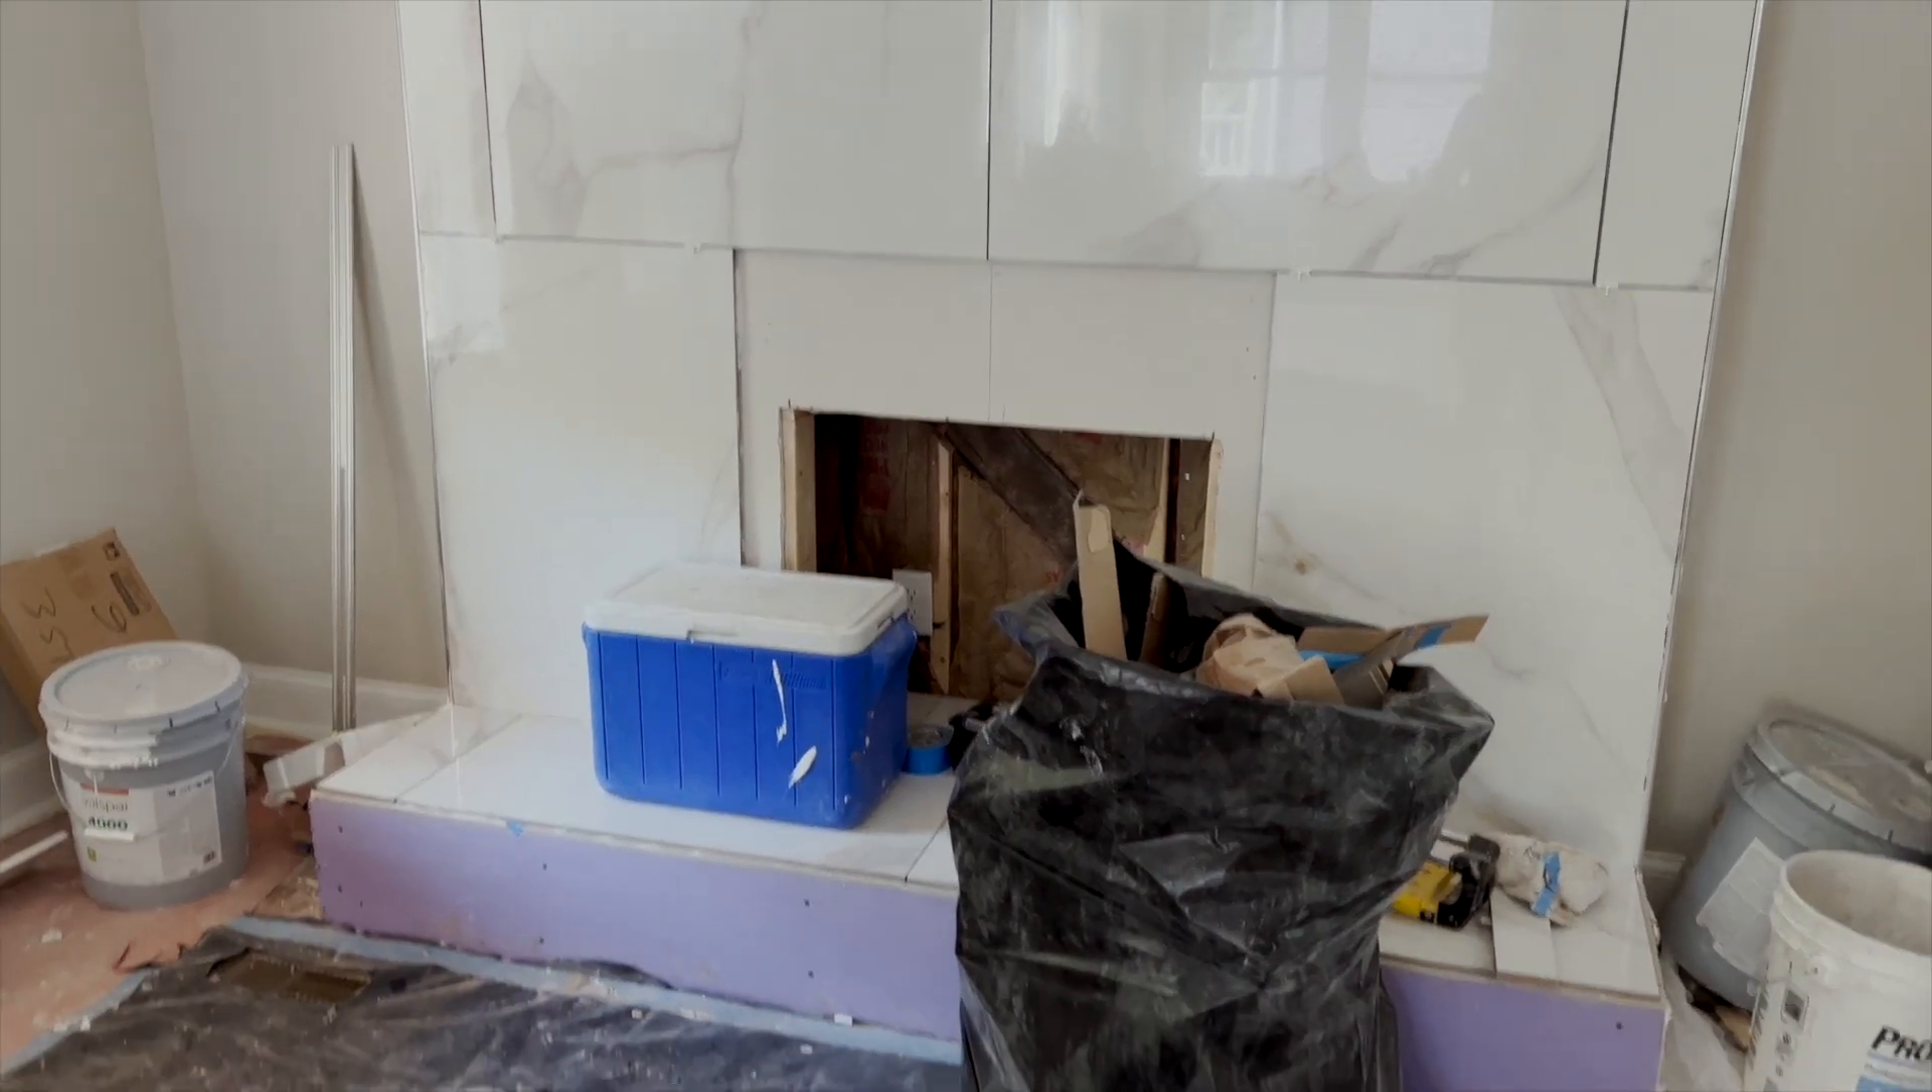Looks like they almost completed installing the ceramic on the fireplace they just need to add grout and the last piece on the fireplace.